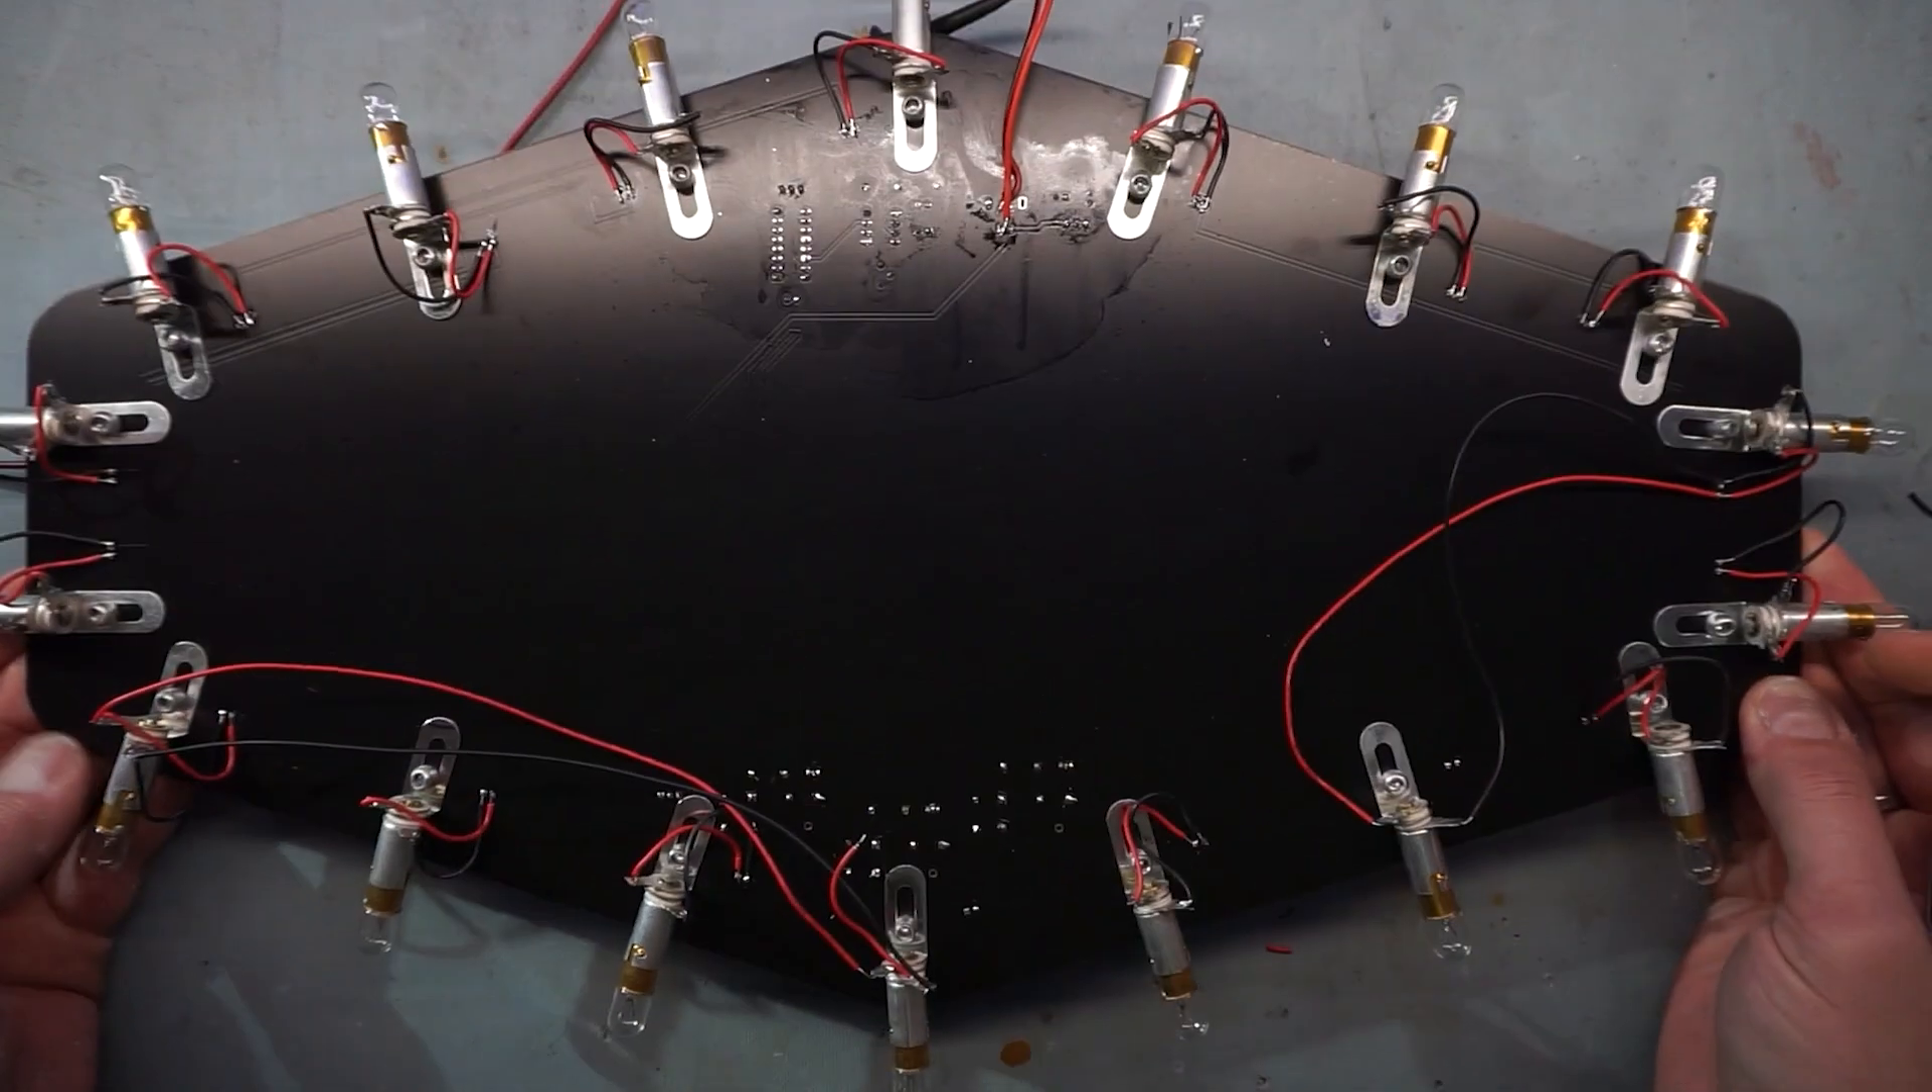Everything's hooked up. The bulbs are all in. Everything is soldered to the rear of the board here.